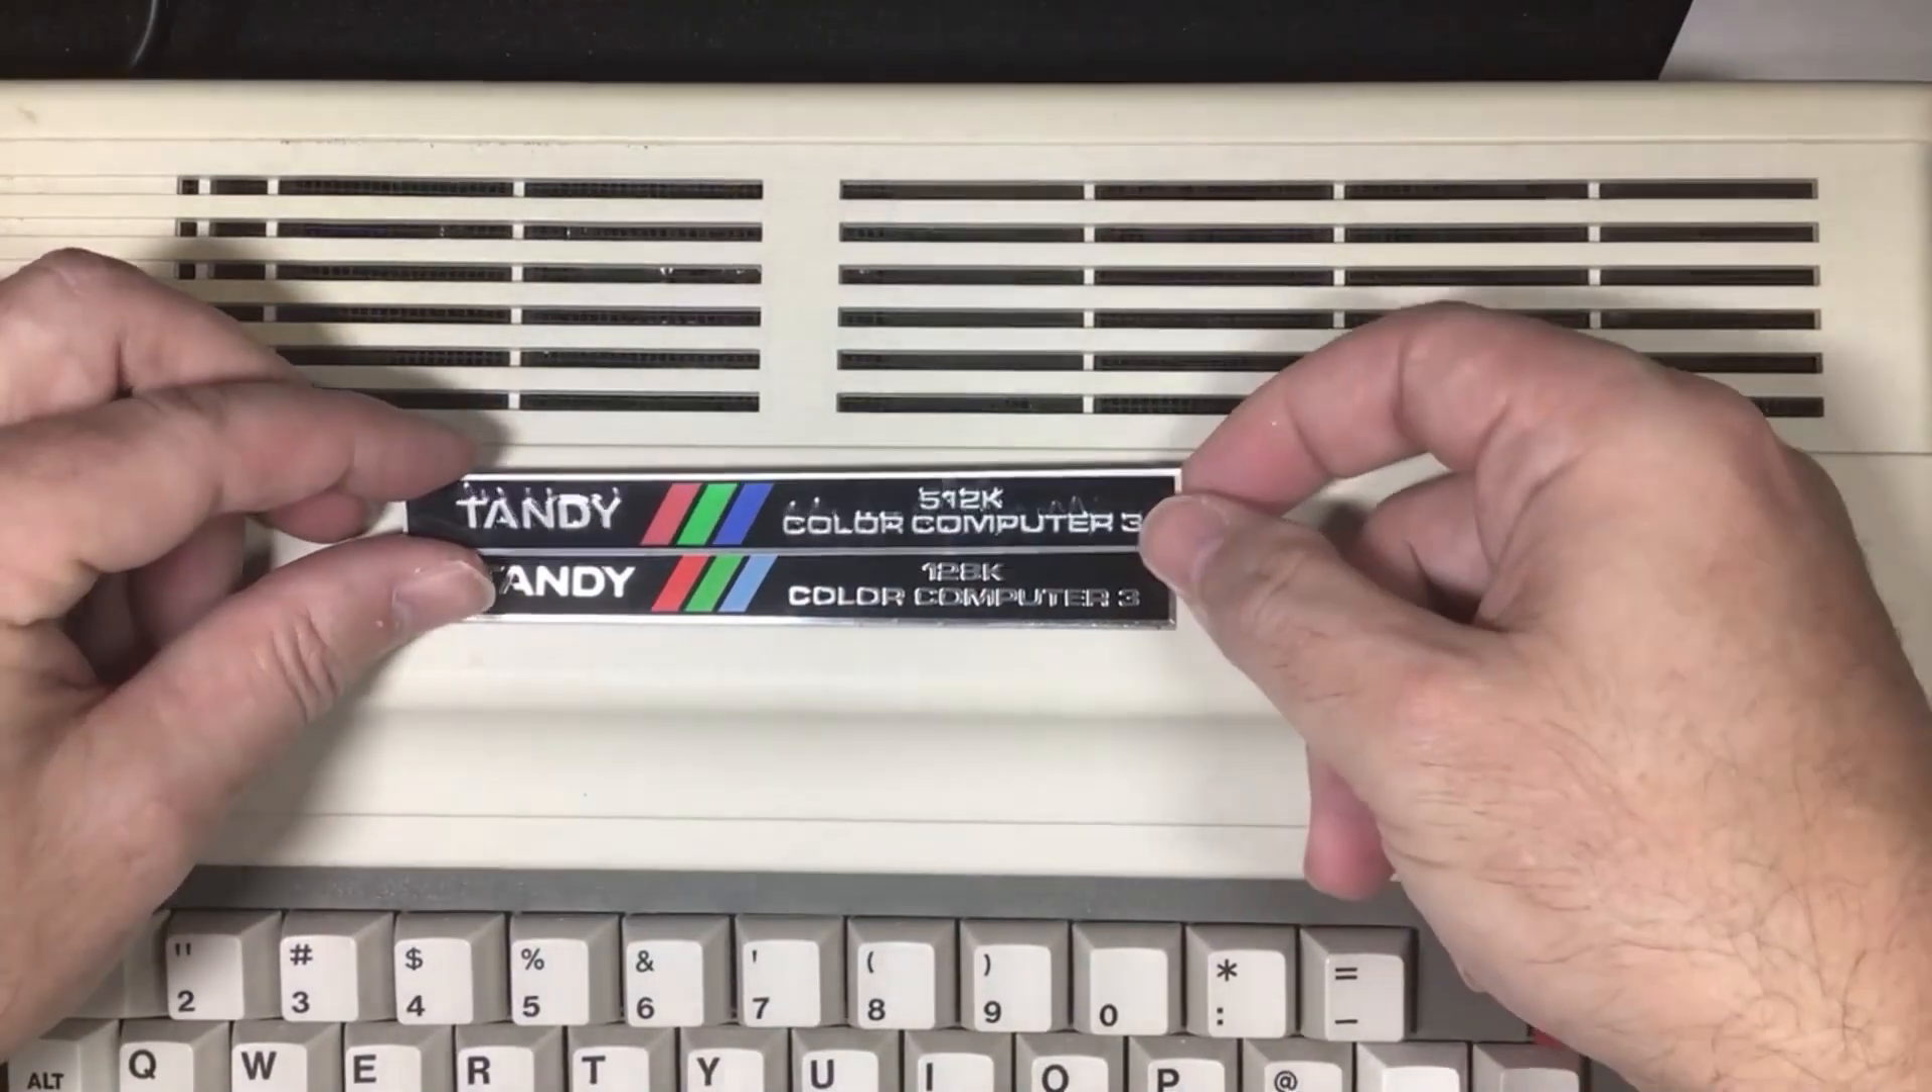I got the case back on now.